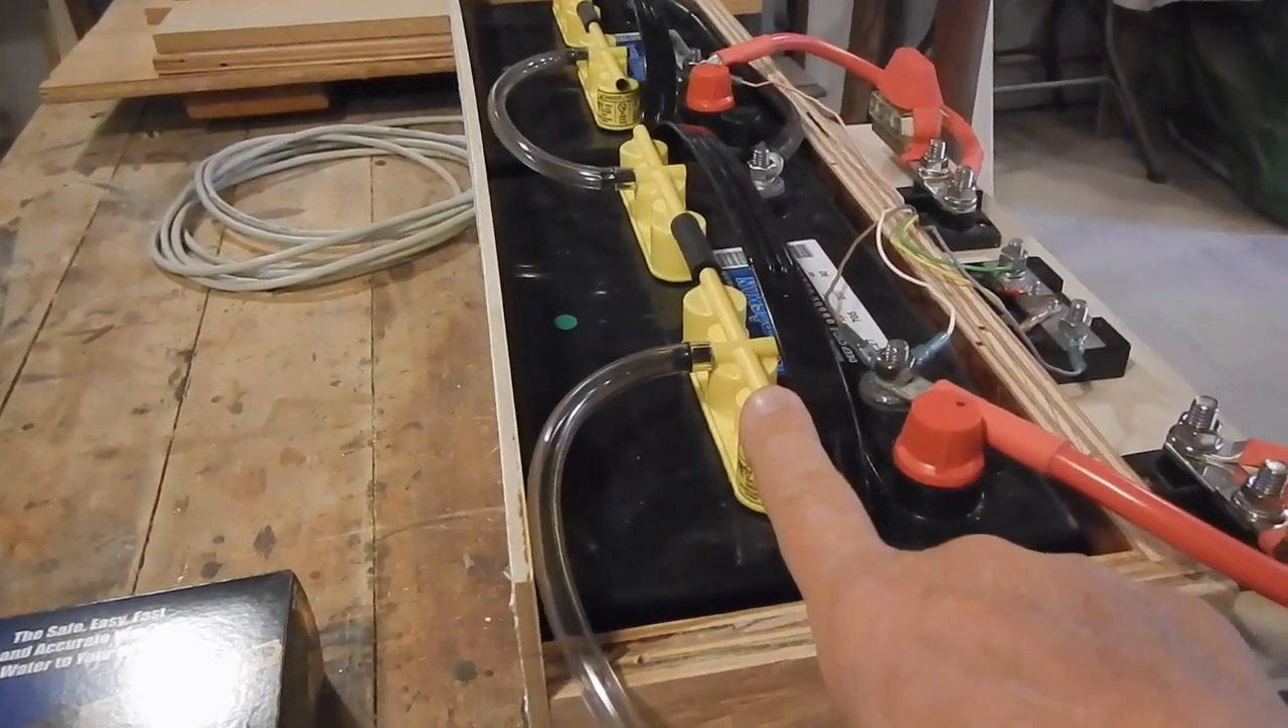So there is the battery watering system installed.